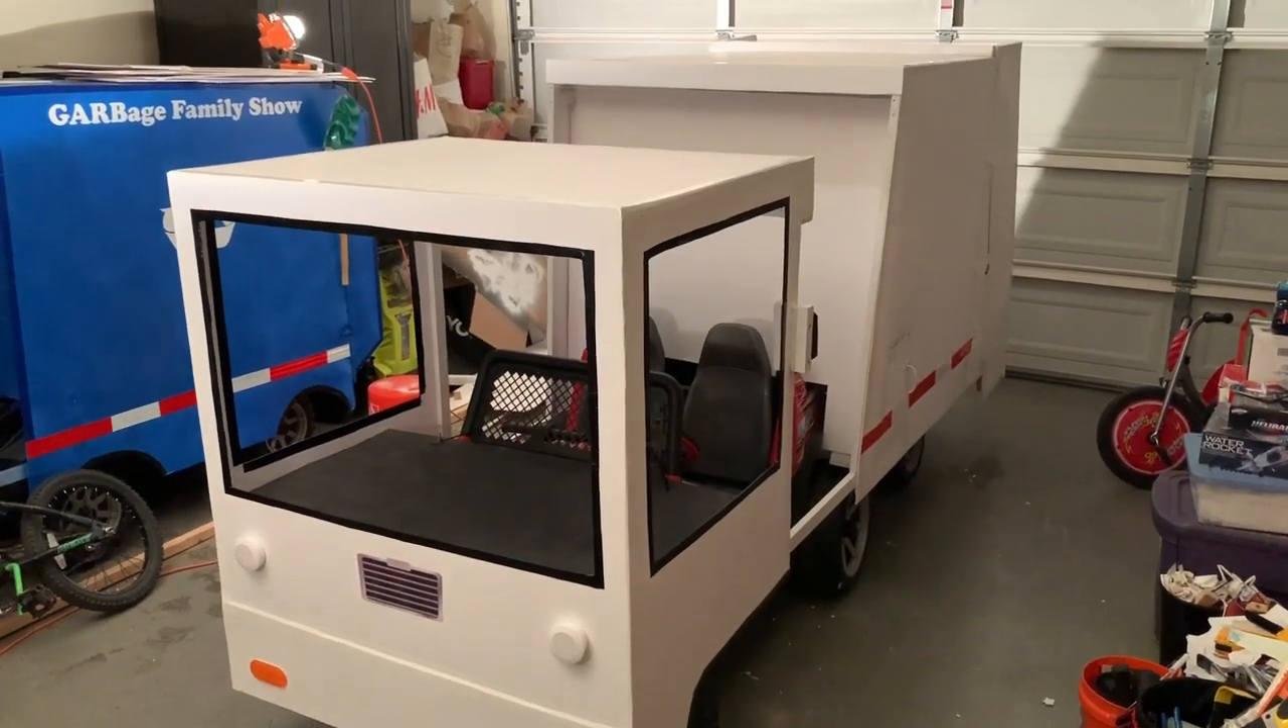The truck is finished with the exception of the rotating beacon. It's going to go up on top.